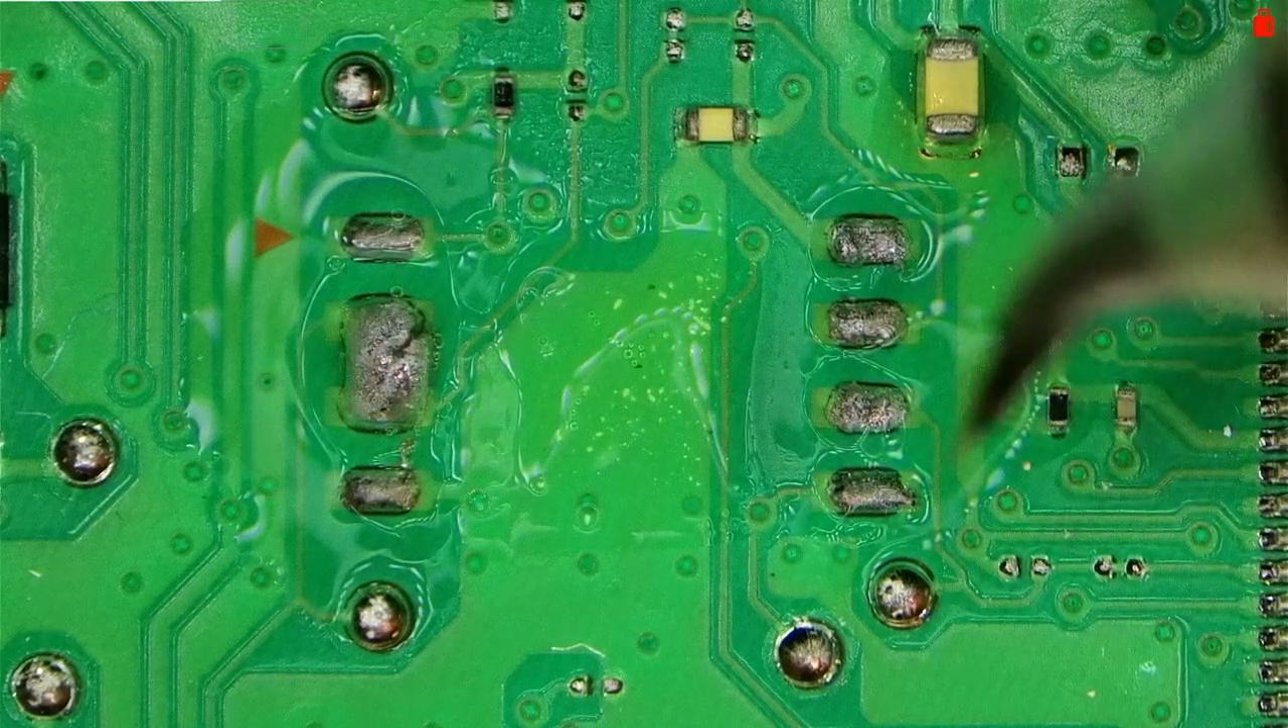So, the chip is gone. So, the chip is gone.